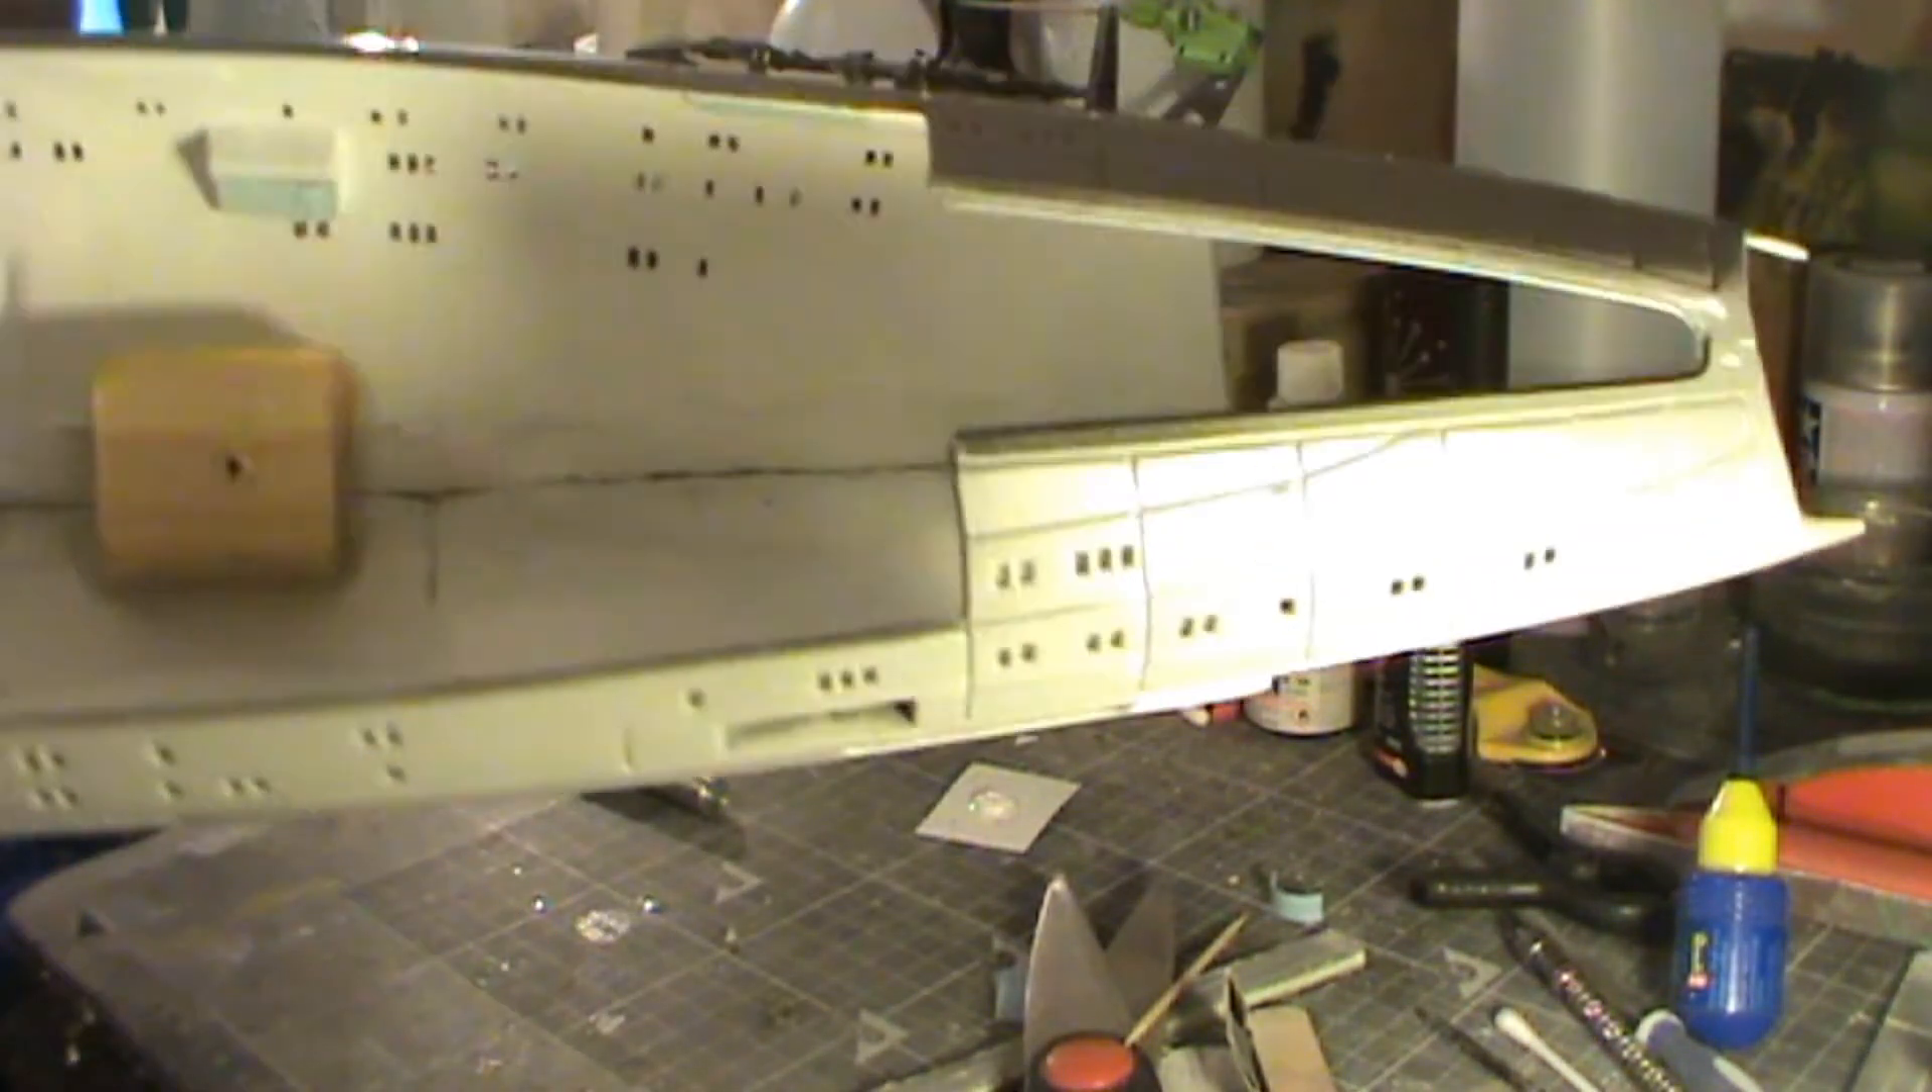So we have now got the block of wood in for the pole.